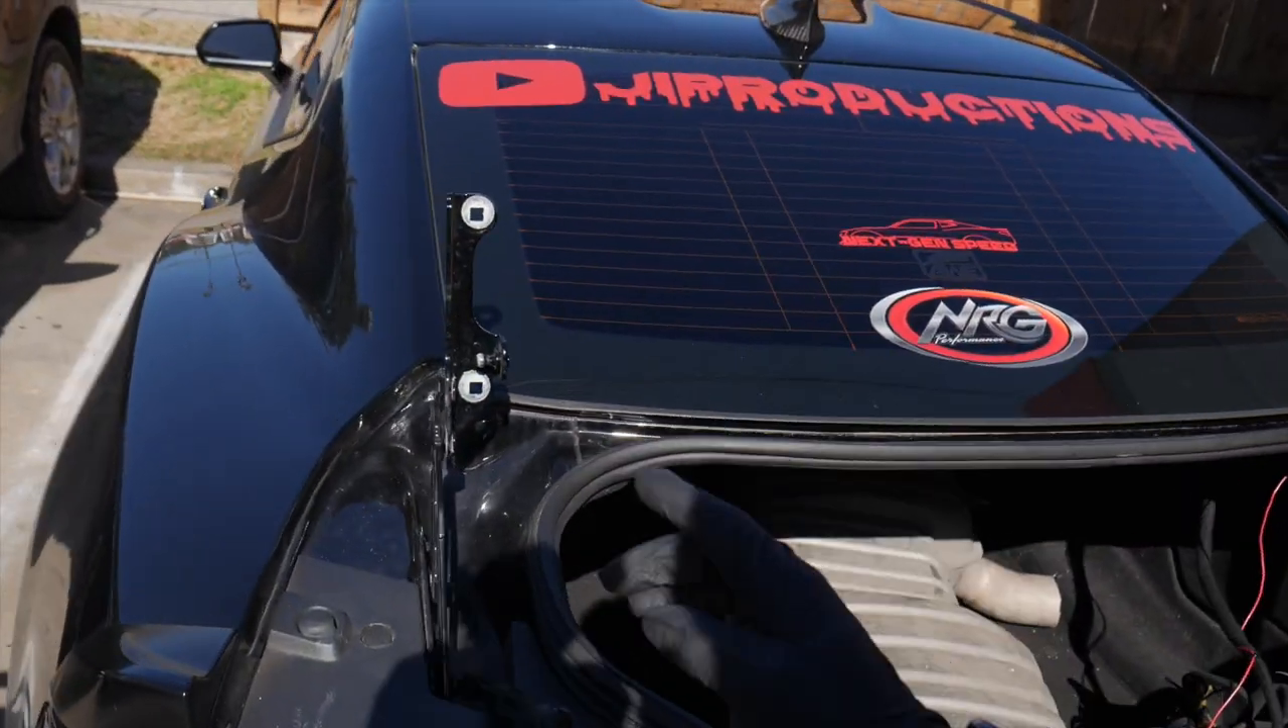As you guys can see it's complete the trunk is completely removed.